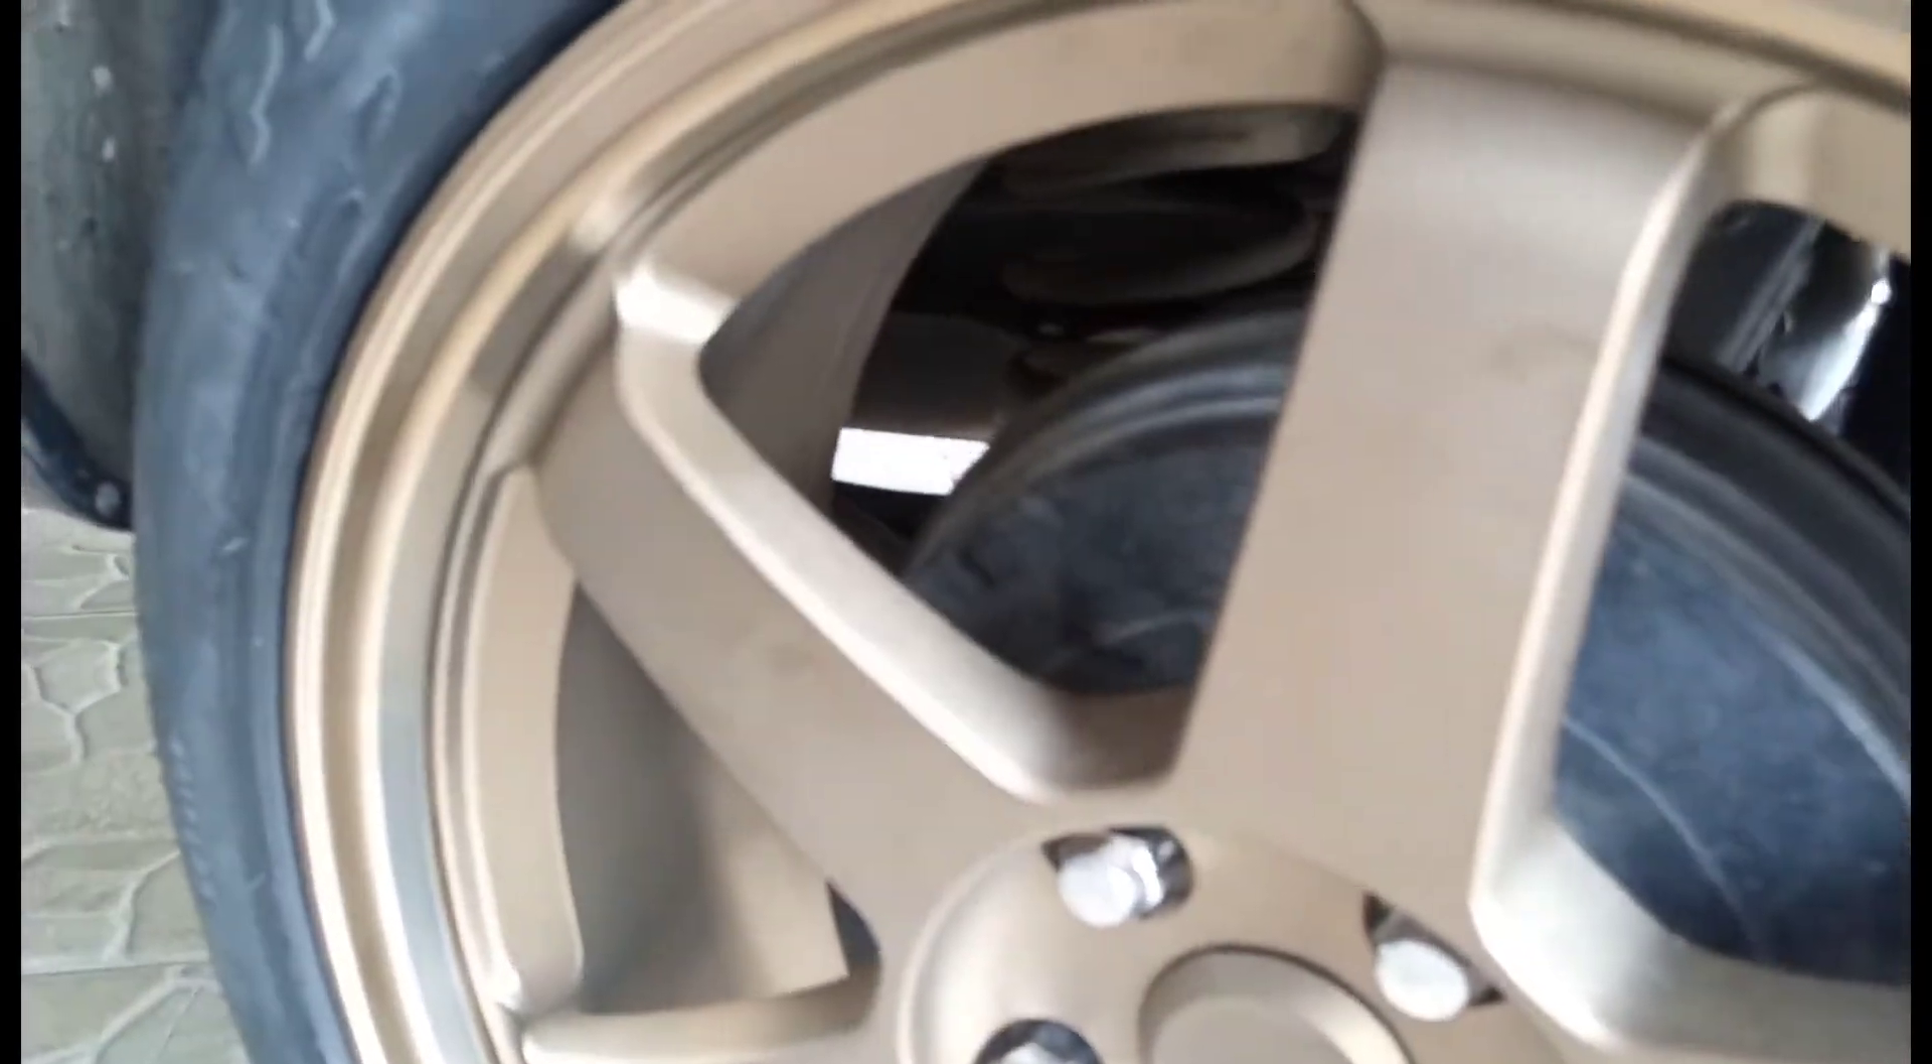Ini dia velgnya sudah terpasang dengan ban.